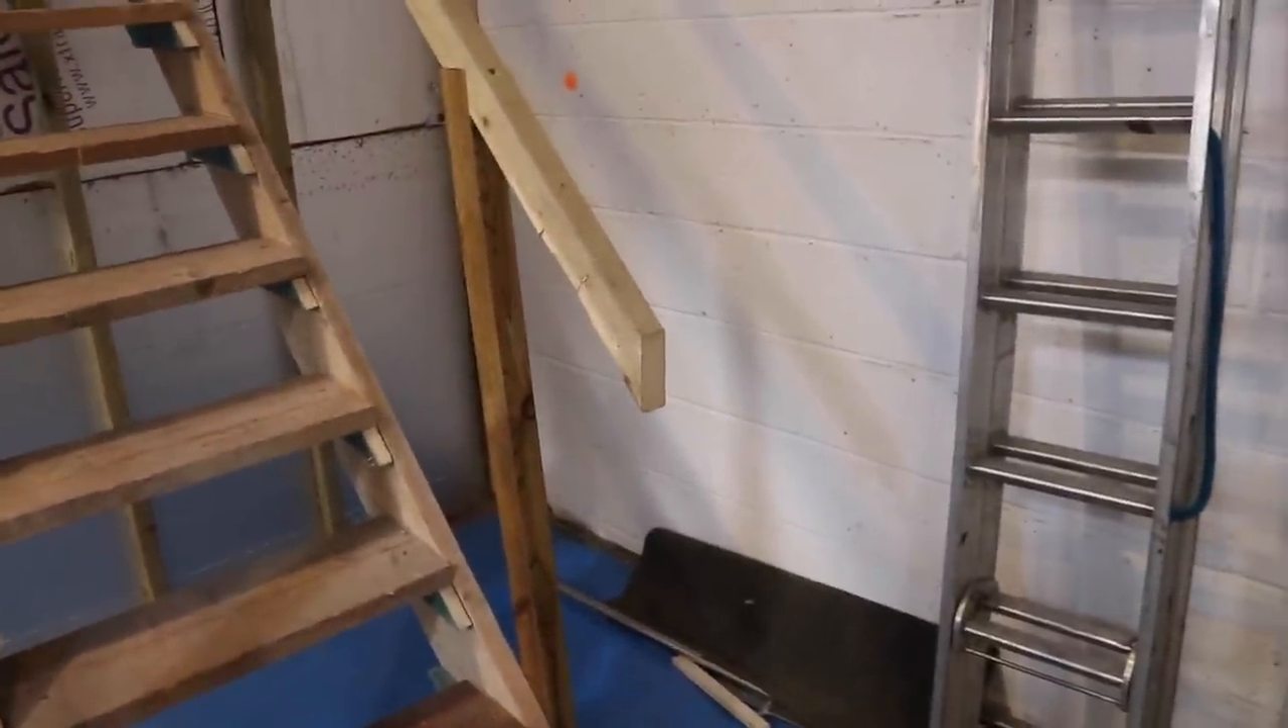Also we've put the staircase into position and the handrails up.